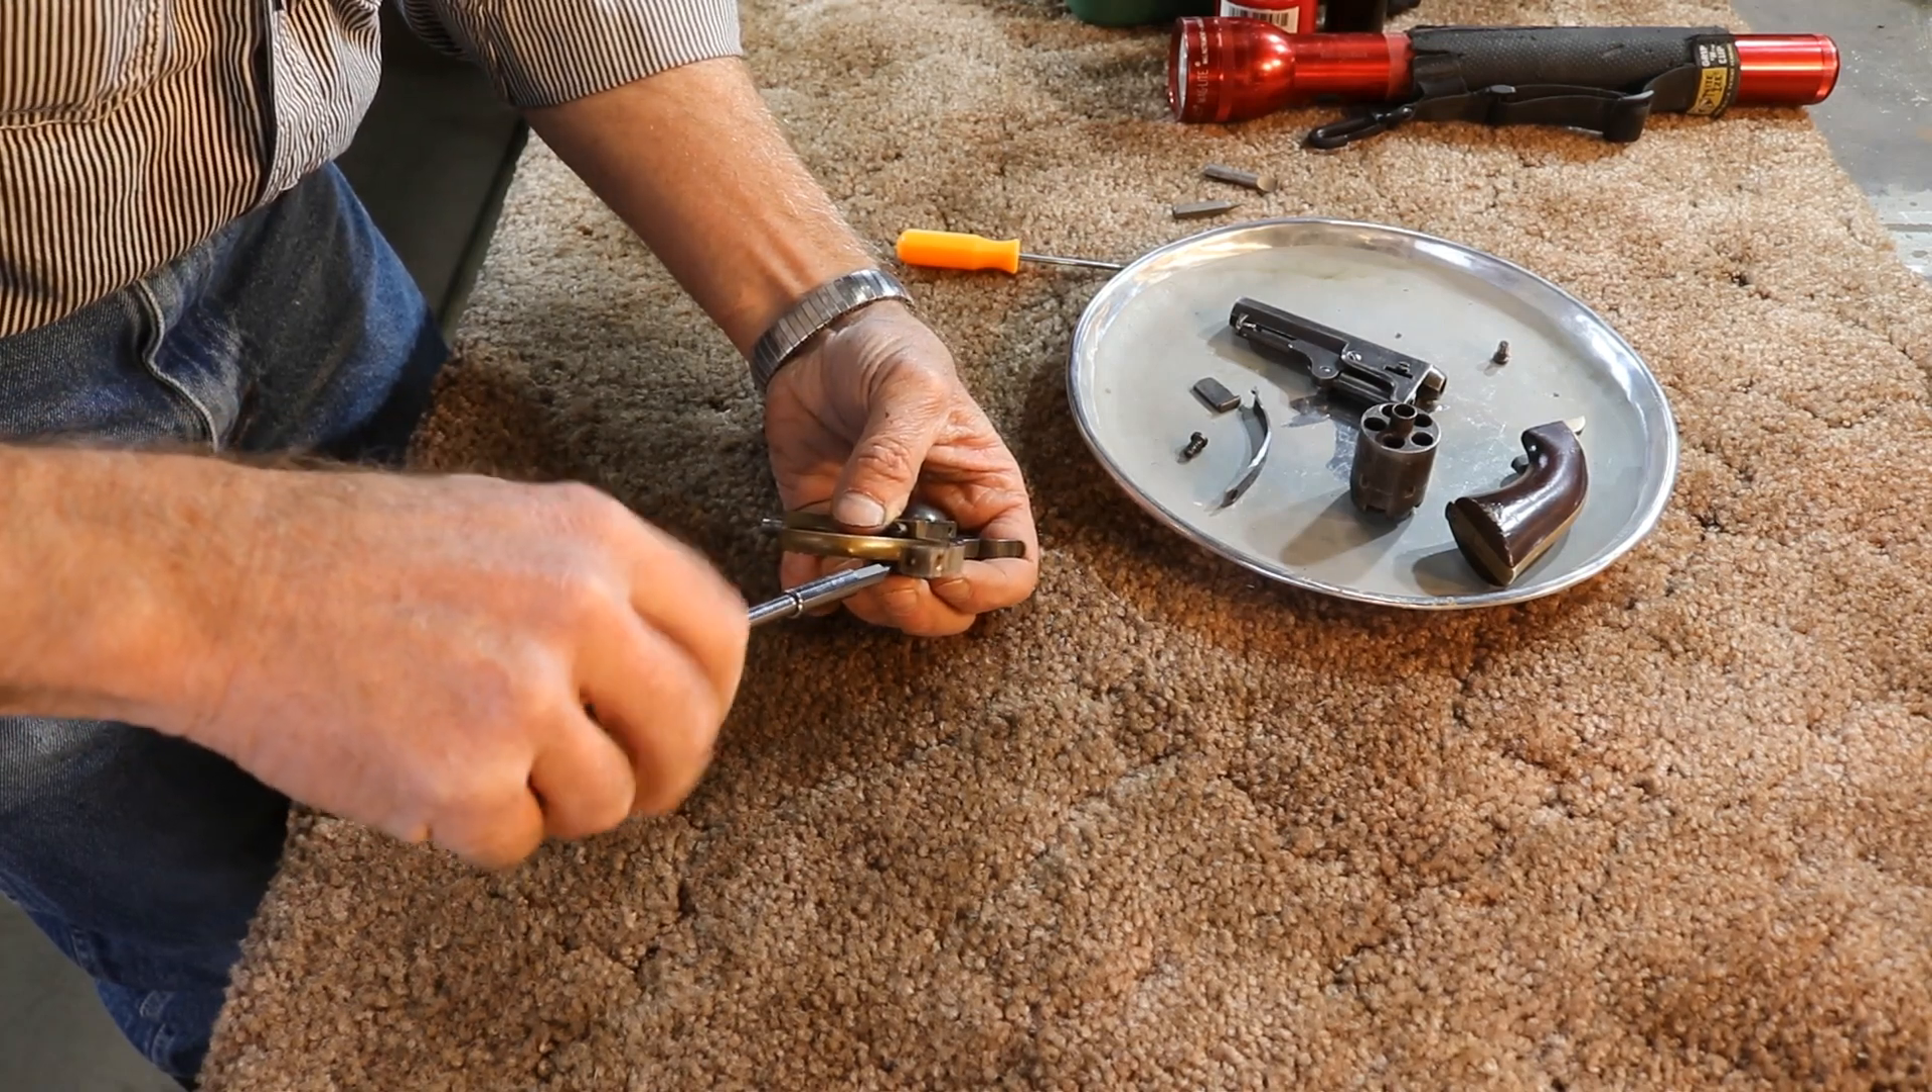Alright, so we've got this revolver taken apart now, right down to this trigger guard here.